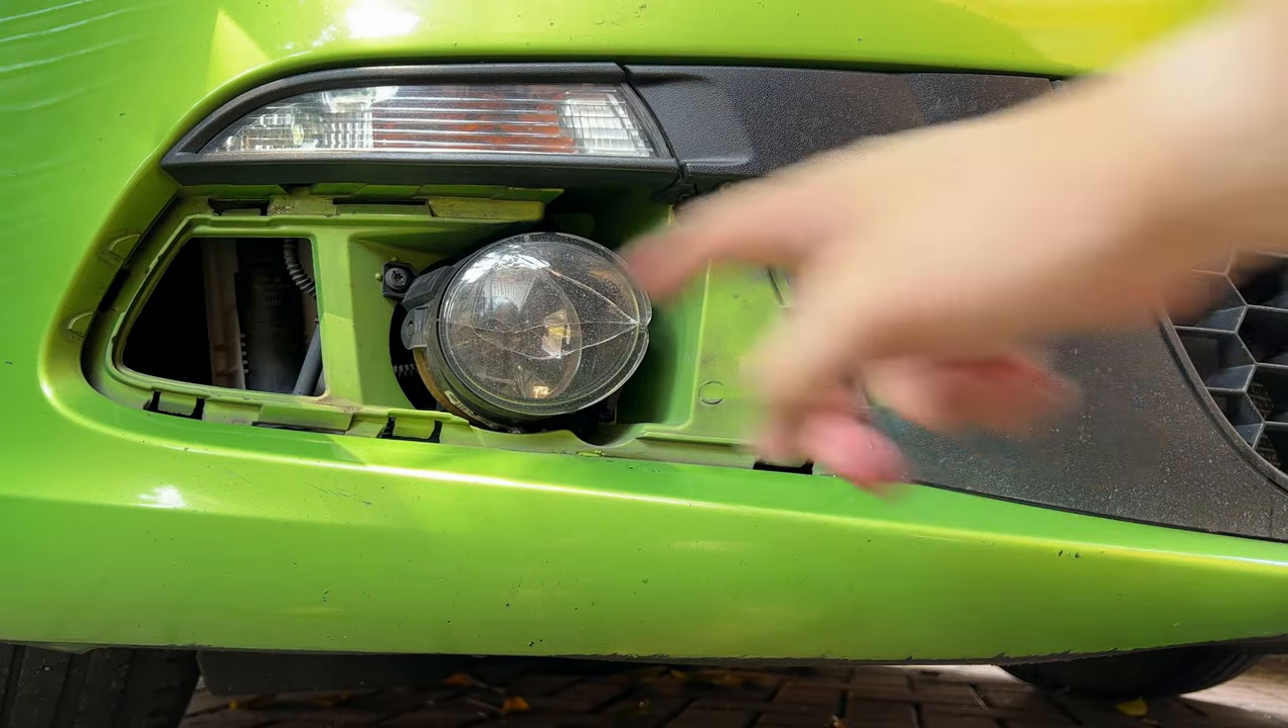You can see the cover is out.